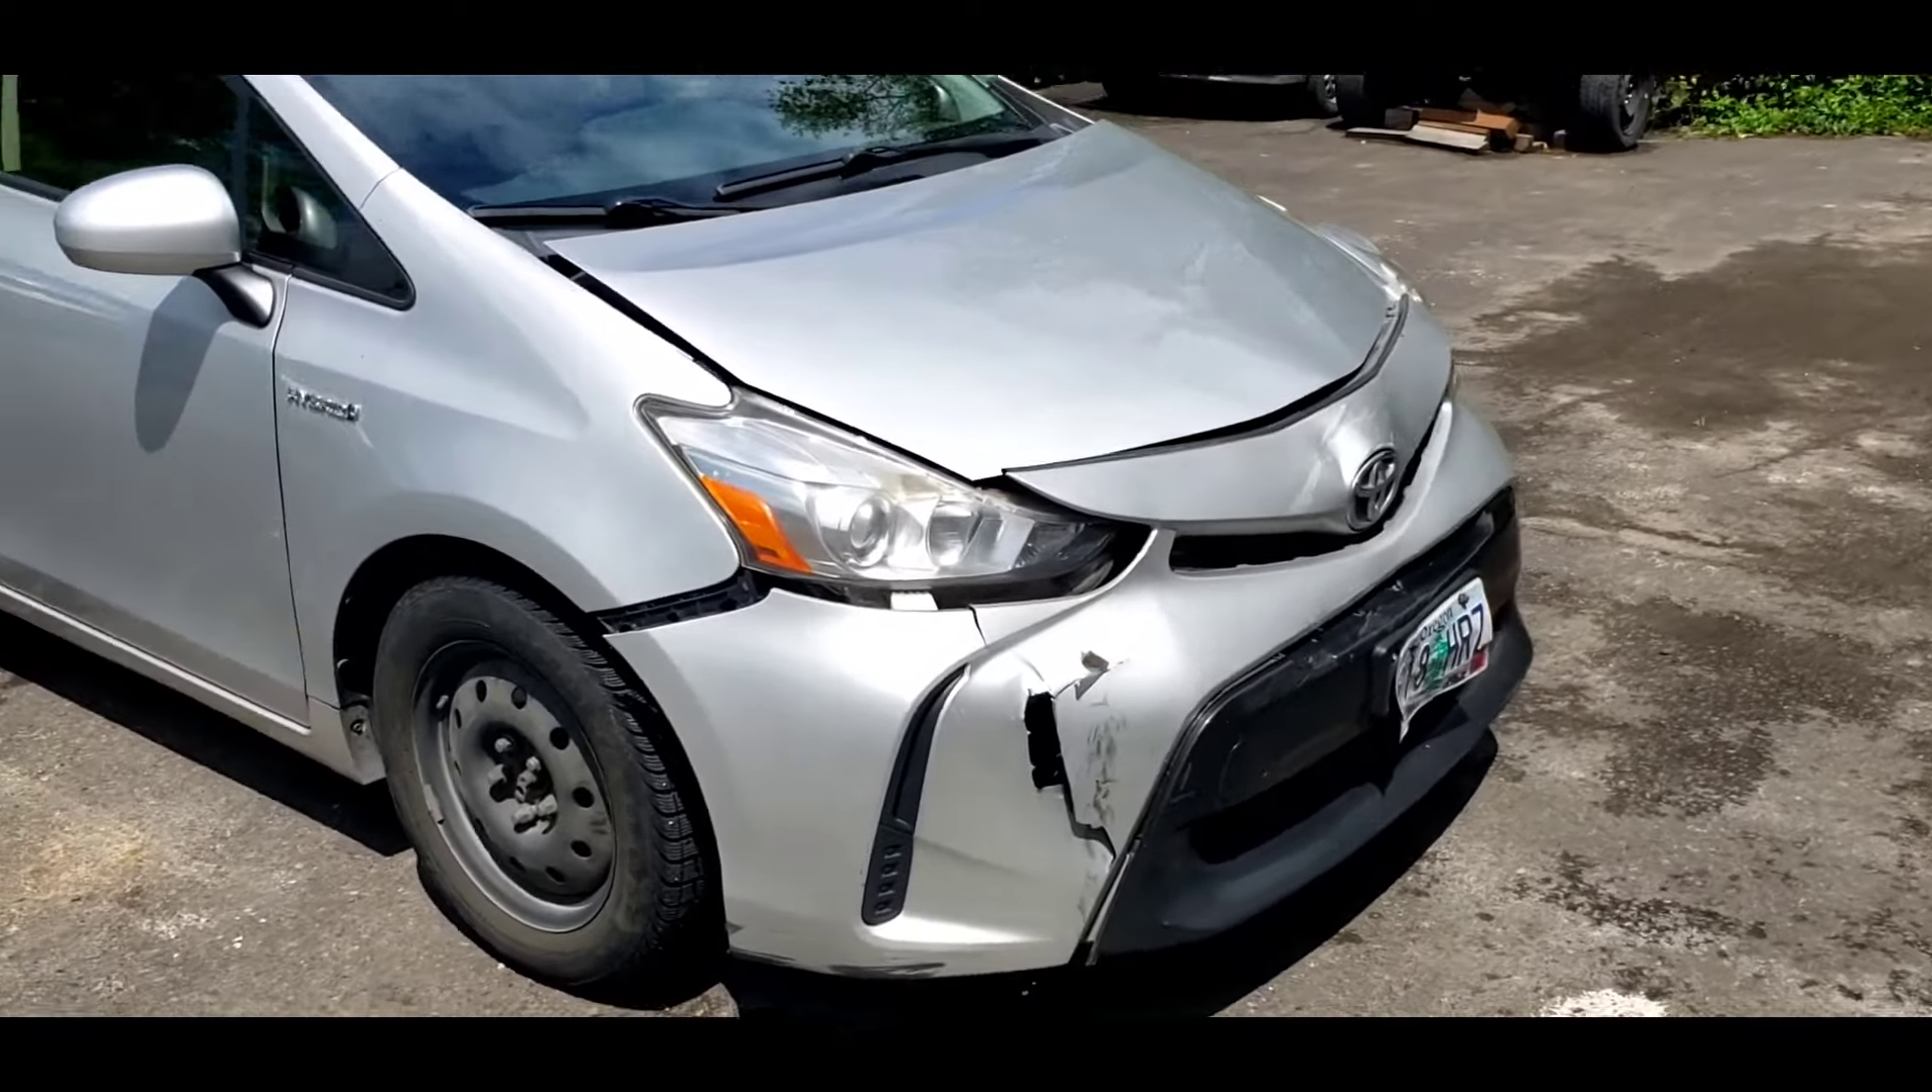If you look at the gaps between the fender and the bumper here, they're looking a little sad.